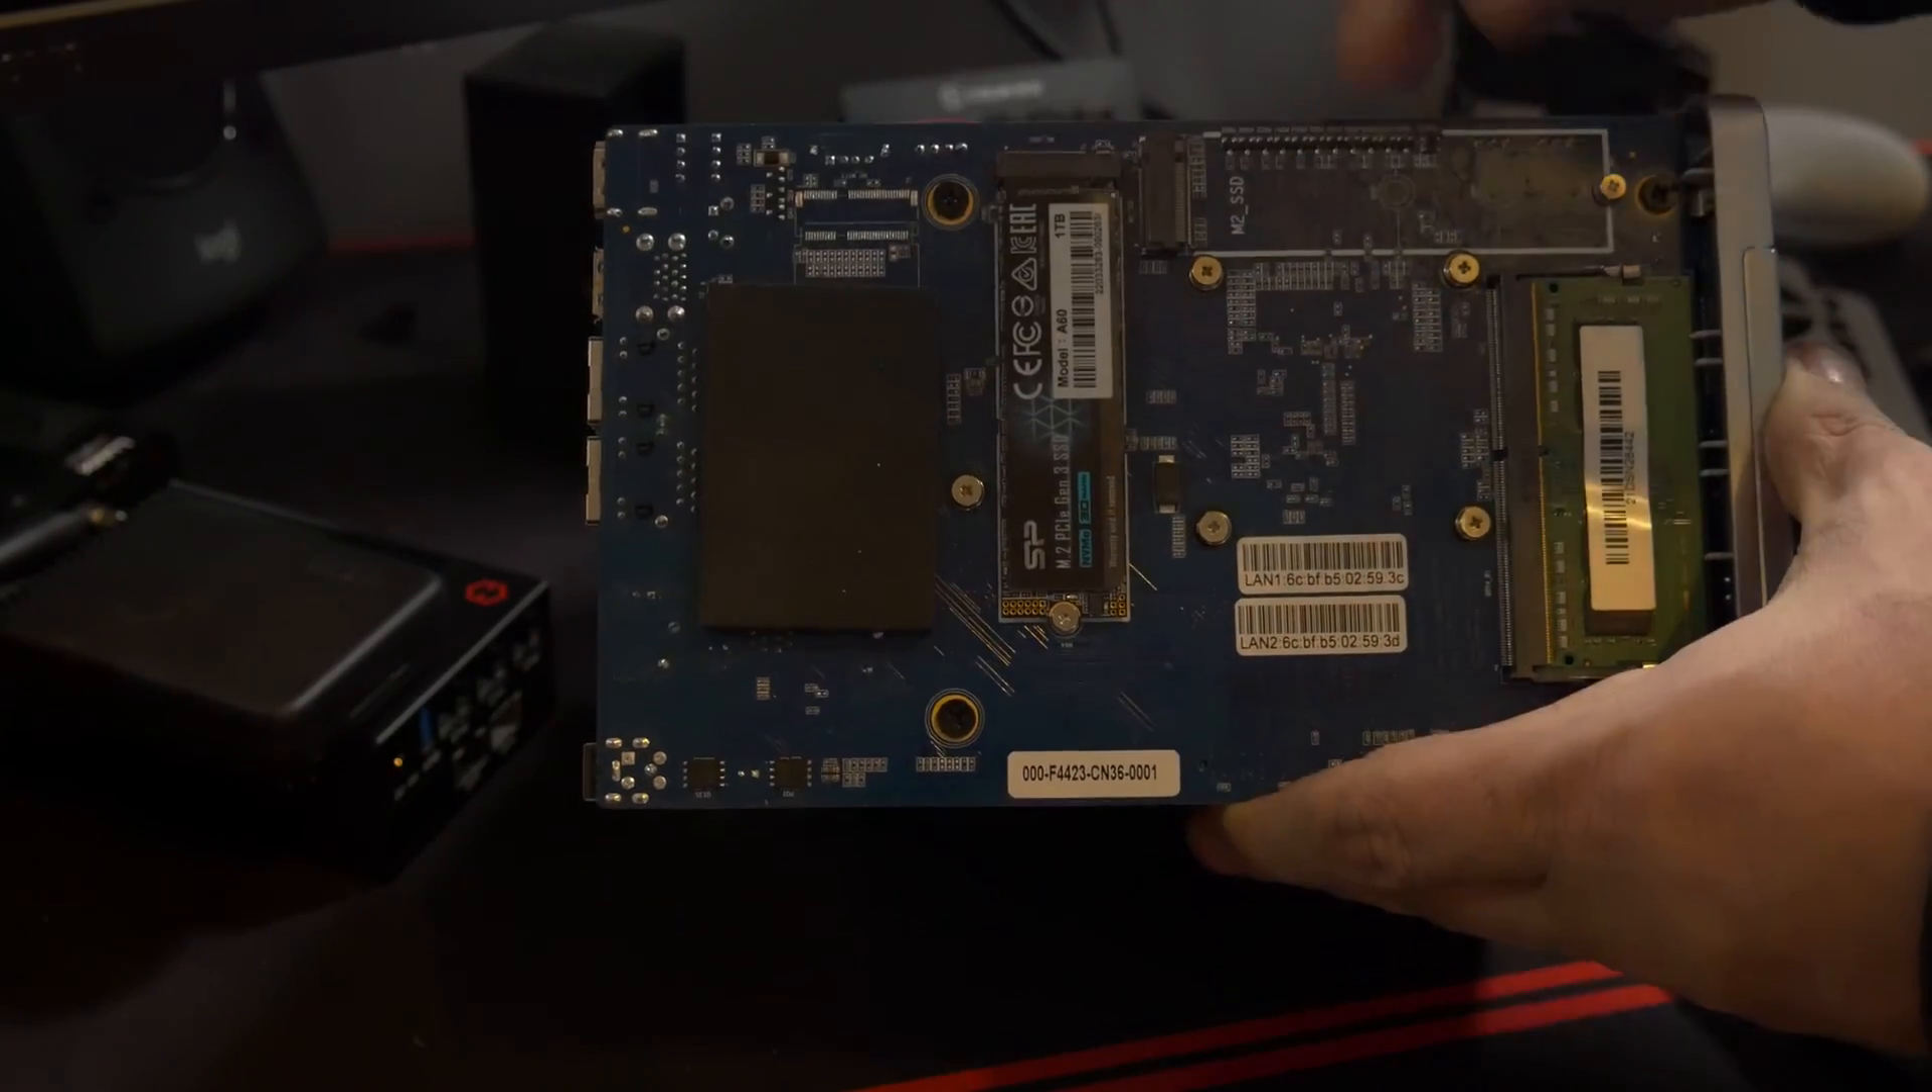There's another slot right here. I don't have that currently populated, obviously.